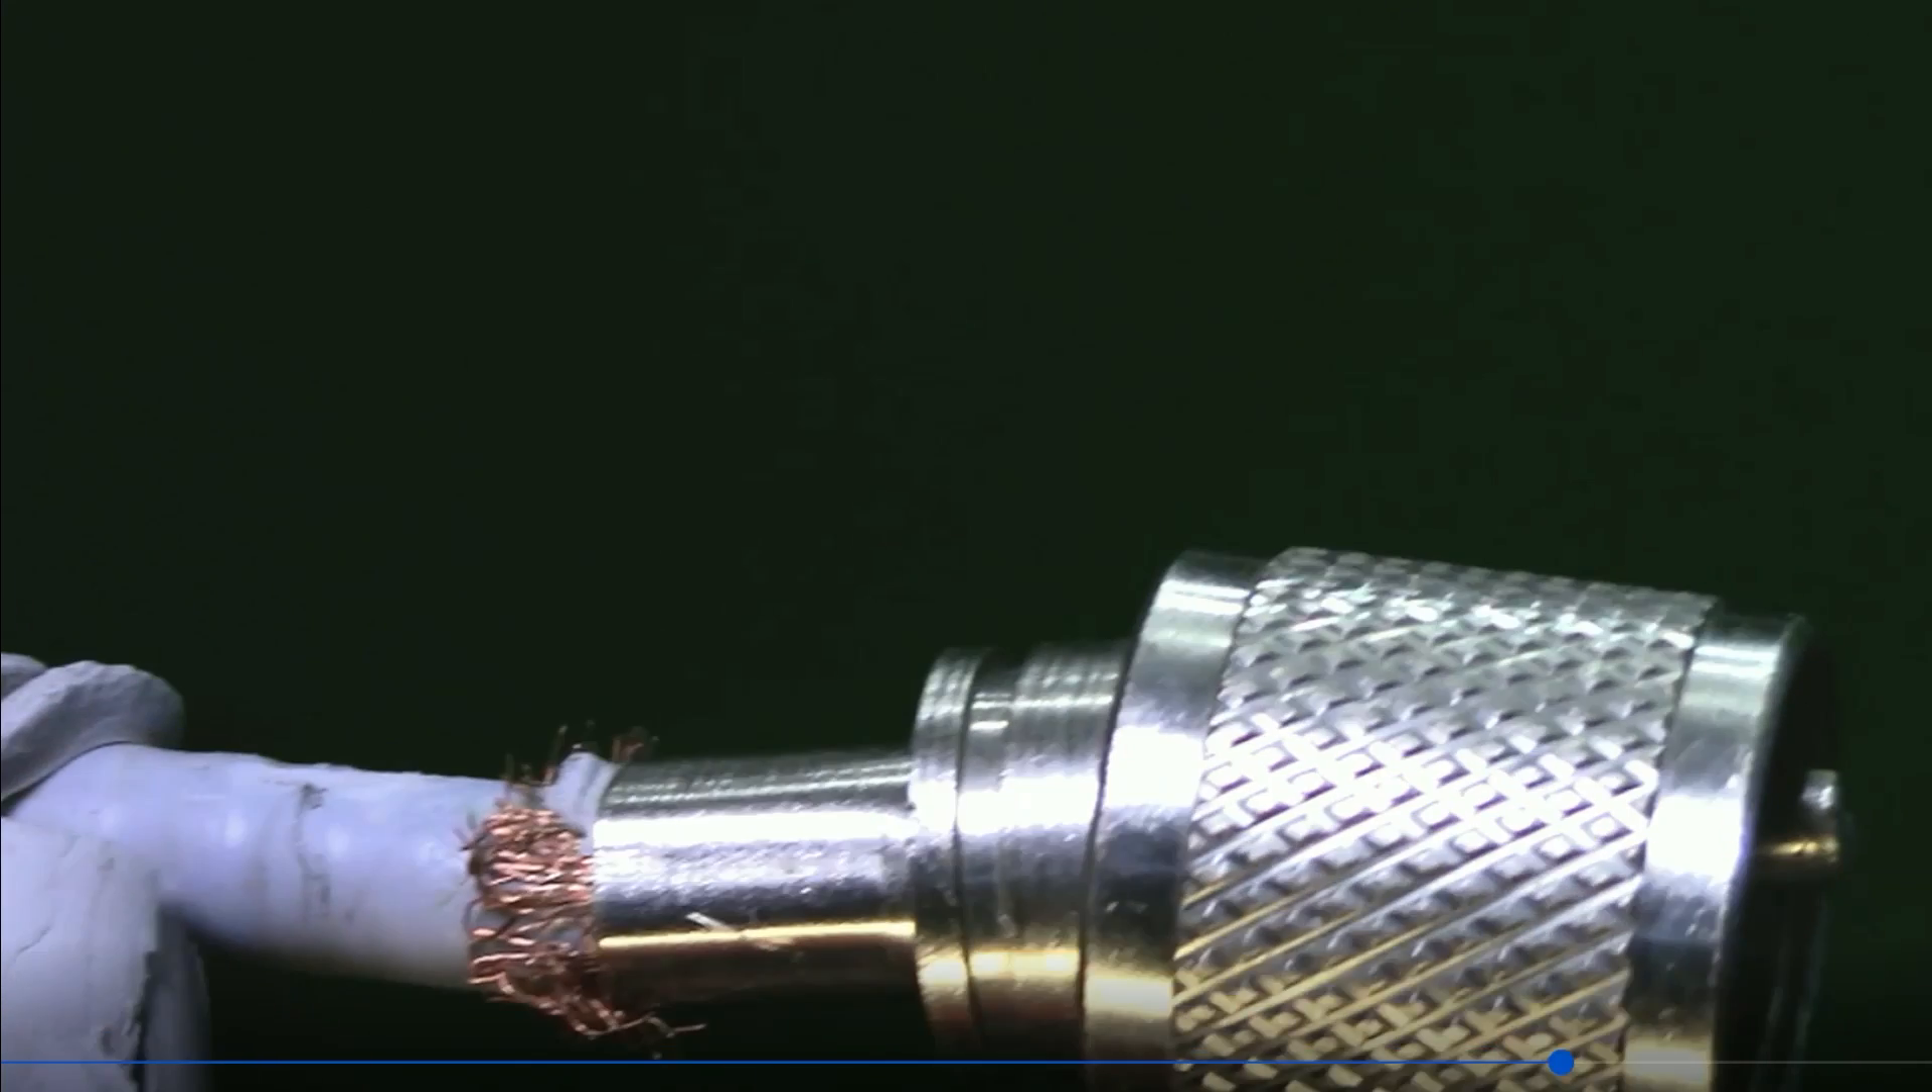And you can see pretty clearly, despite my bad photography, that the shield is just sticking out.